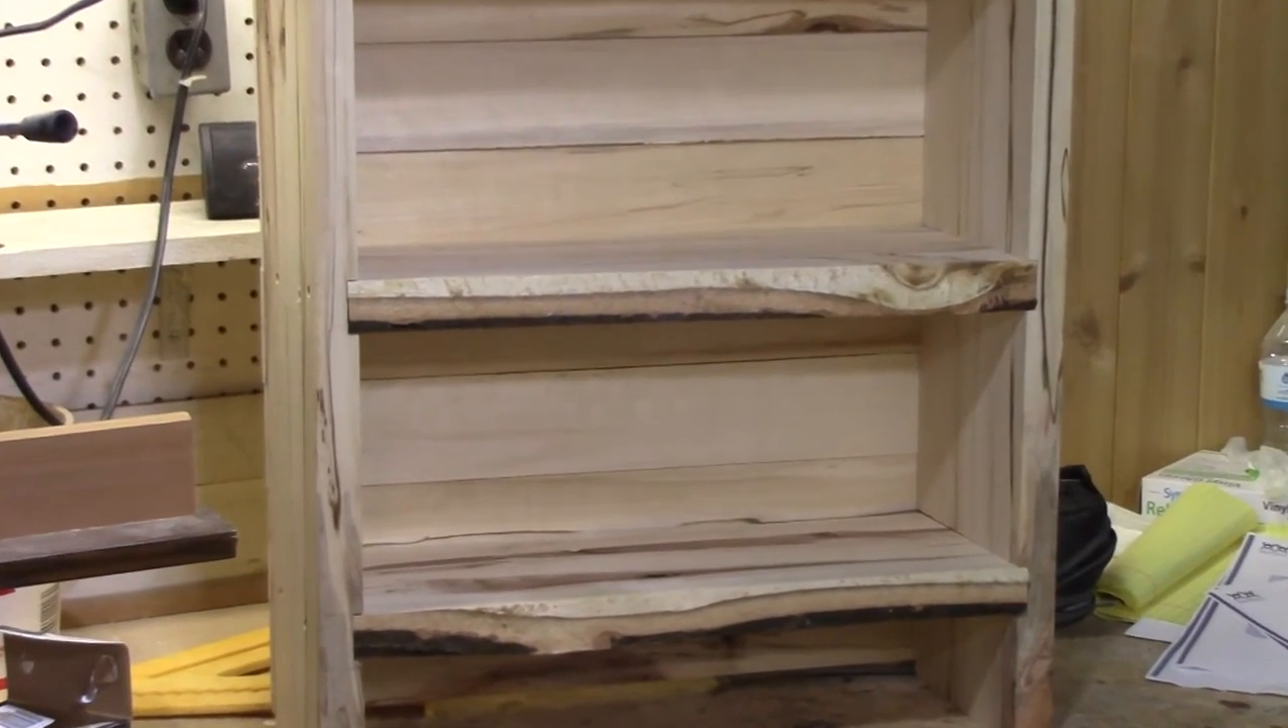And there's a cabinet with a back installed.